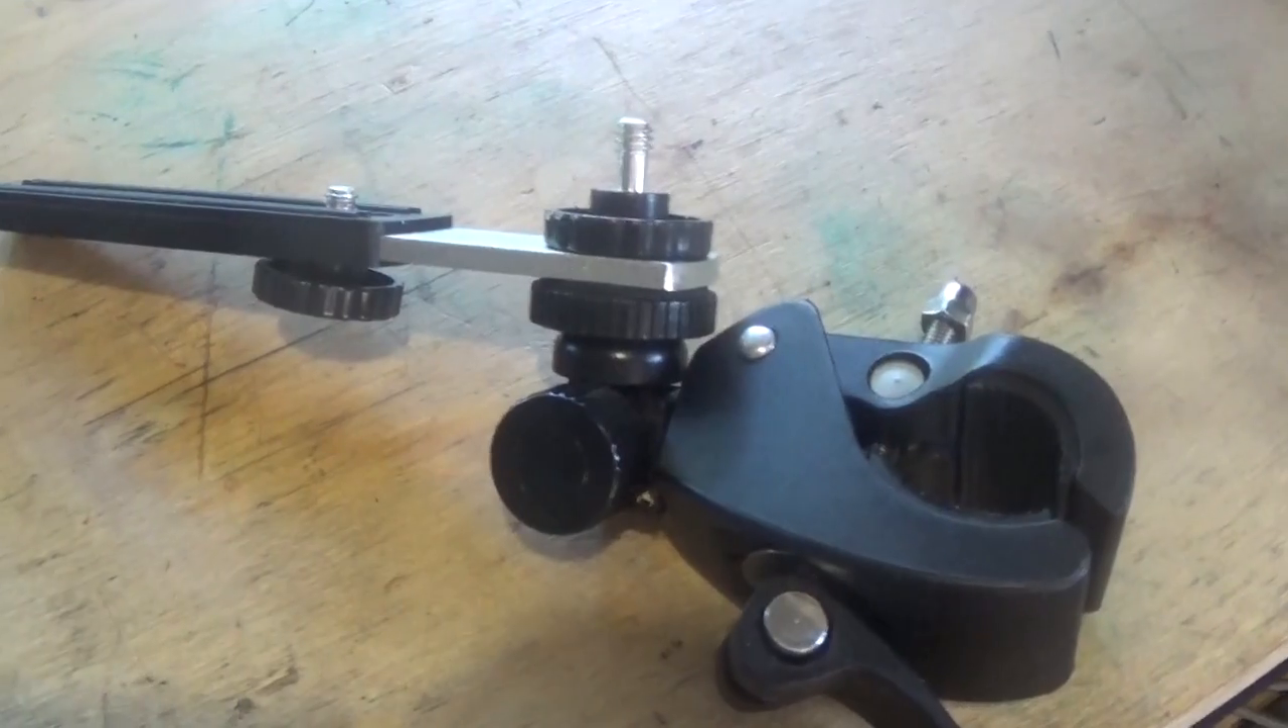So far to mount the camera I've just got this pipe clamp and a bit of a bracket.